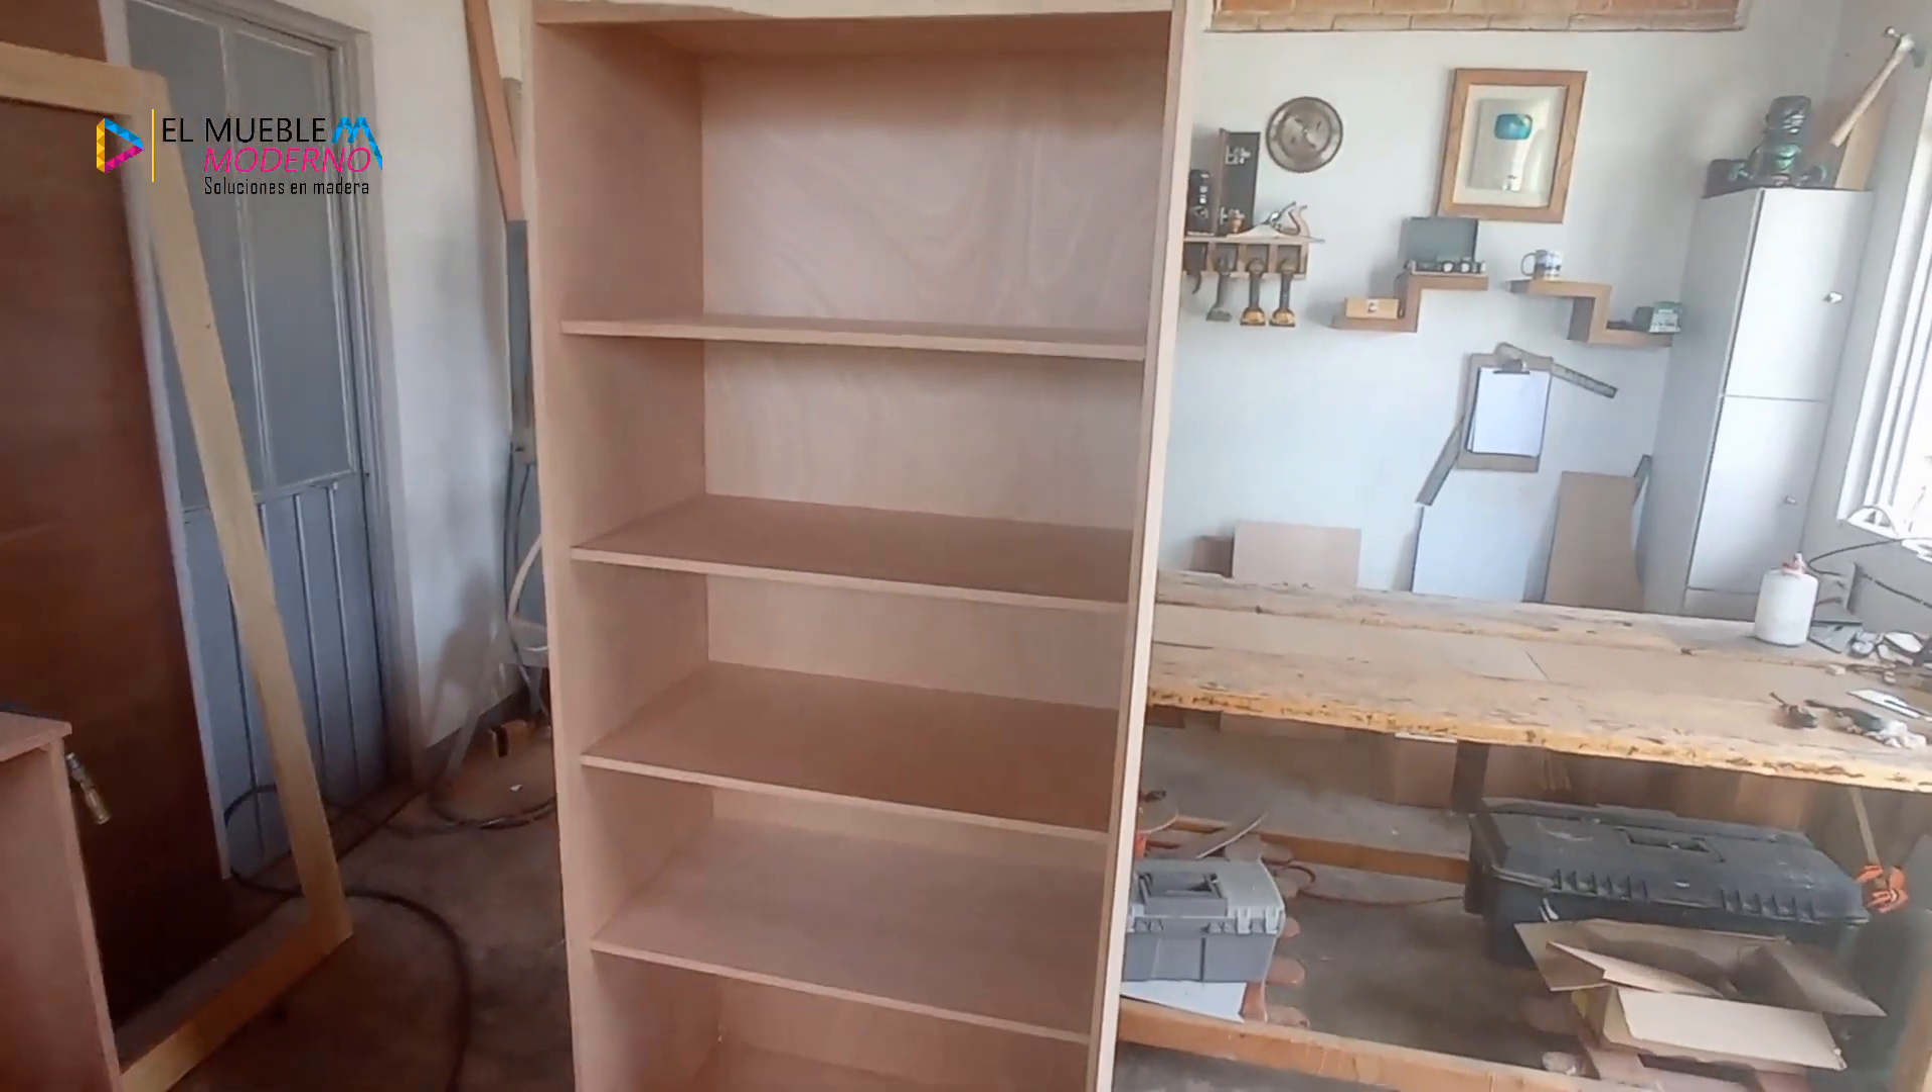Listo amigos, pues tenemos ya el módulo armado, vean.